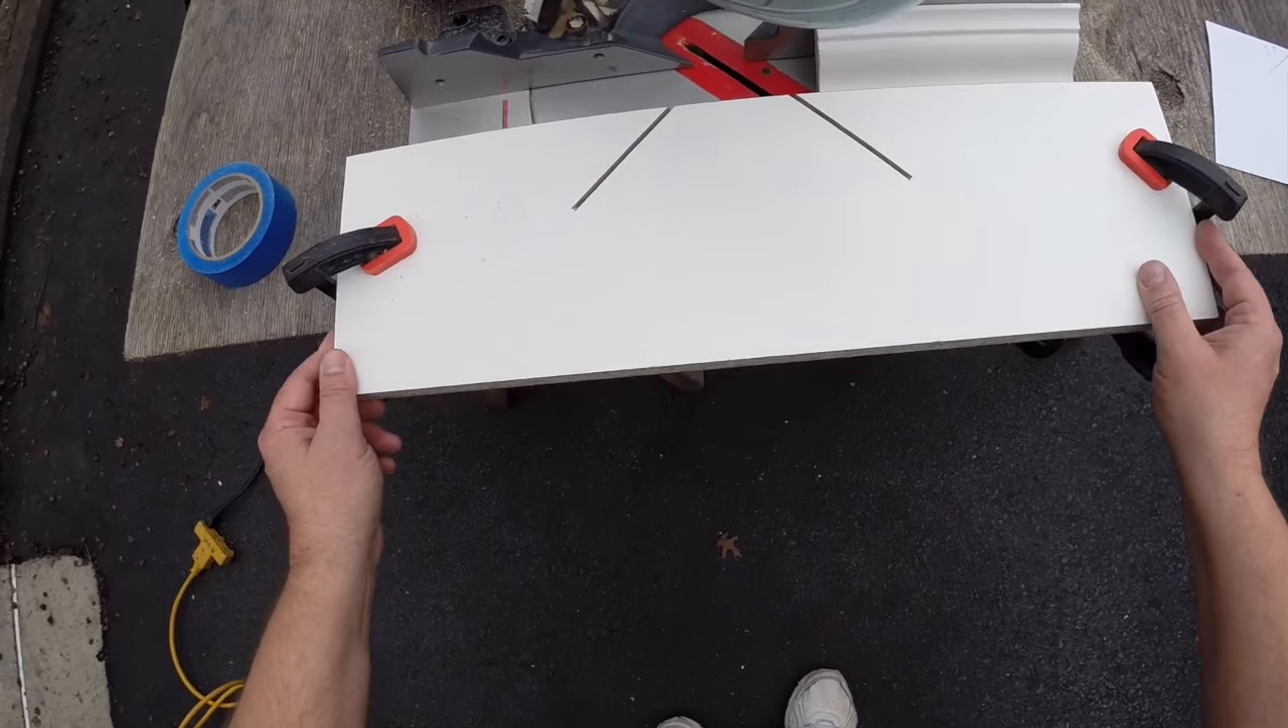I've taken a scrap piece of wood and I put it on my miter saw with two clamps to hold it in place.